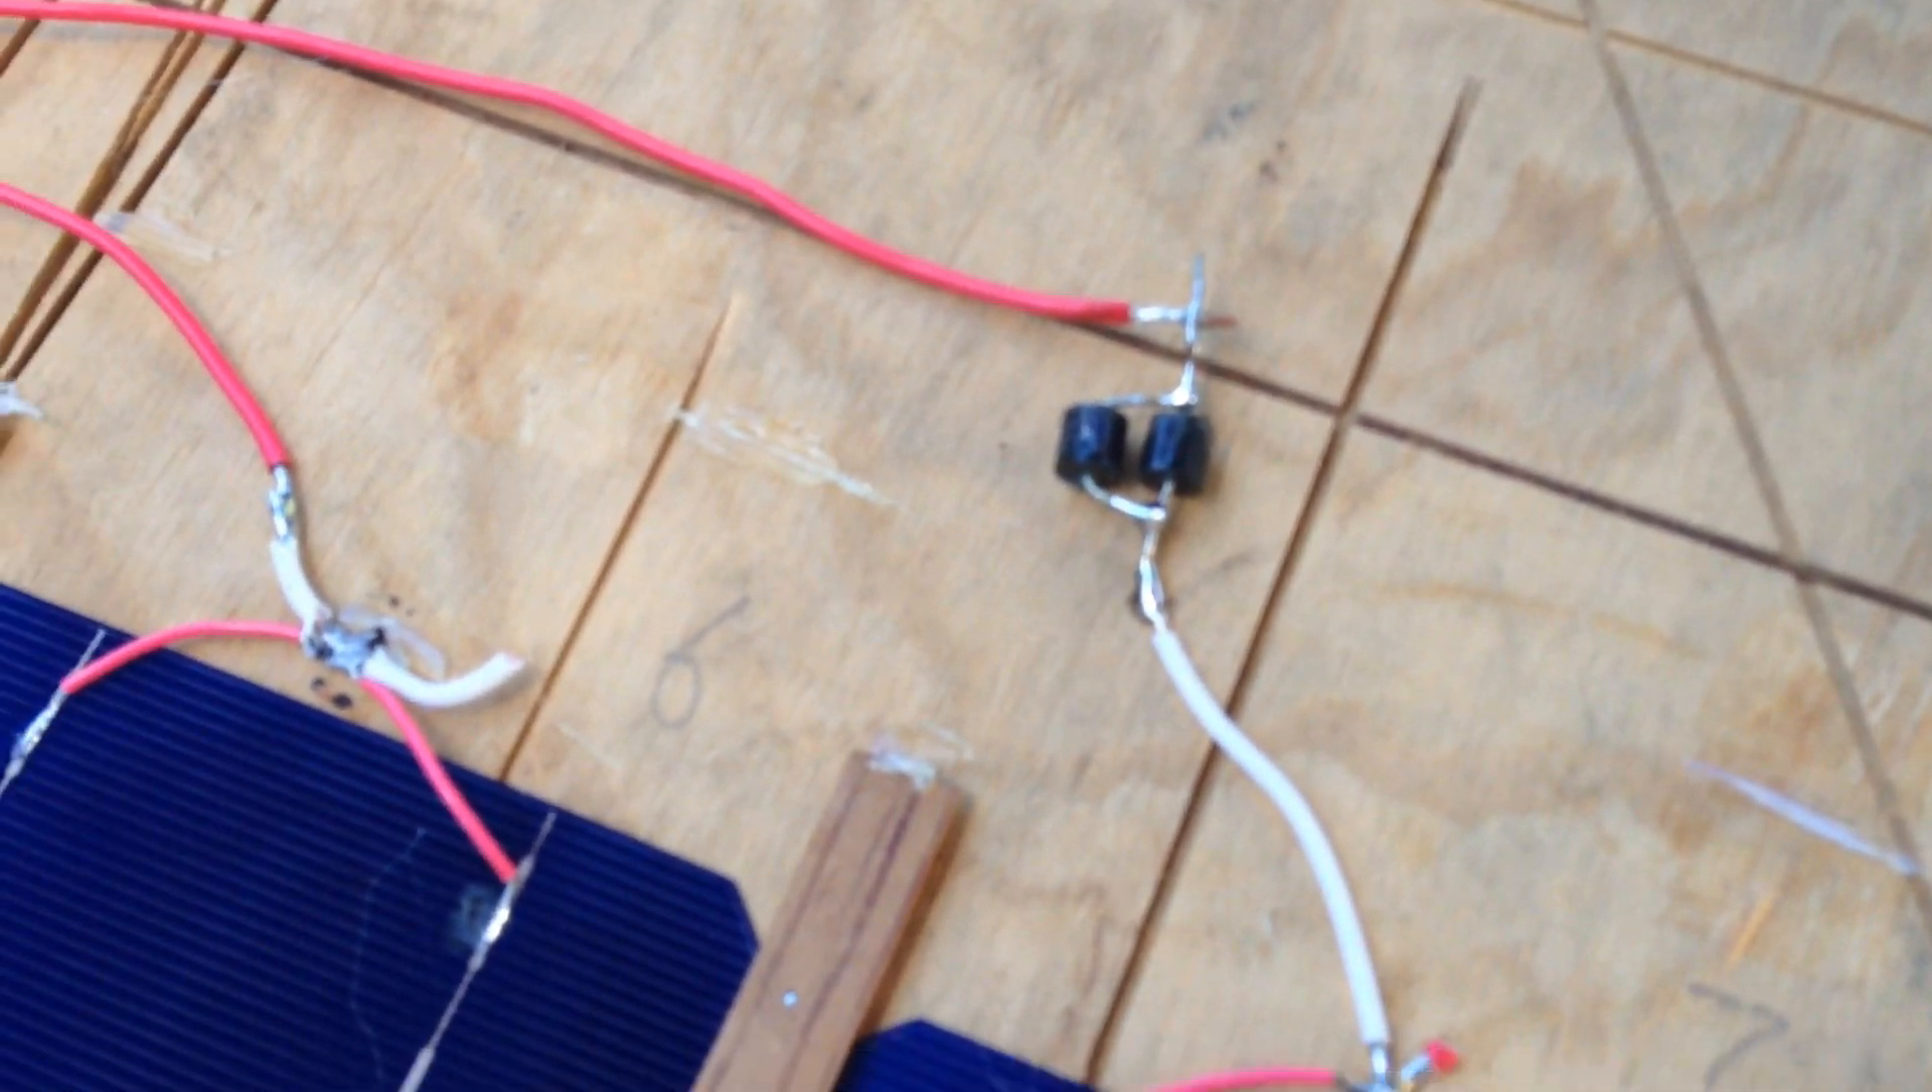On the positive line I've got these two little diodes to stop any reverse current.